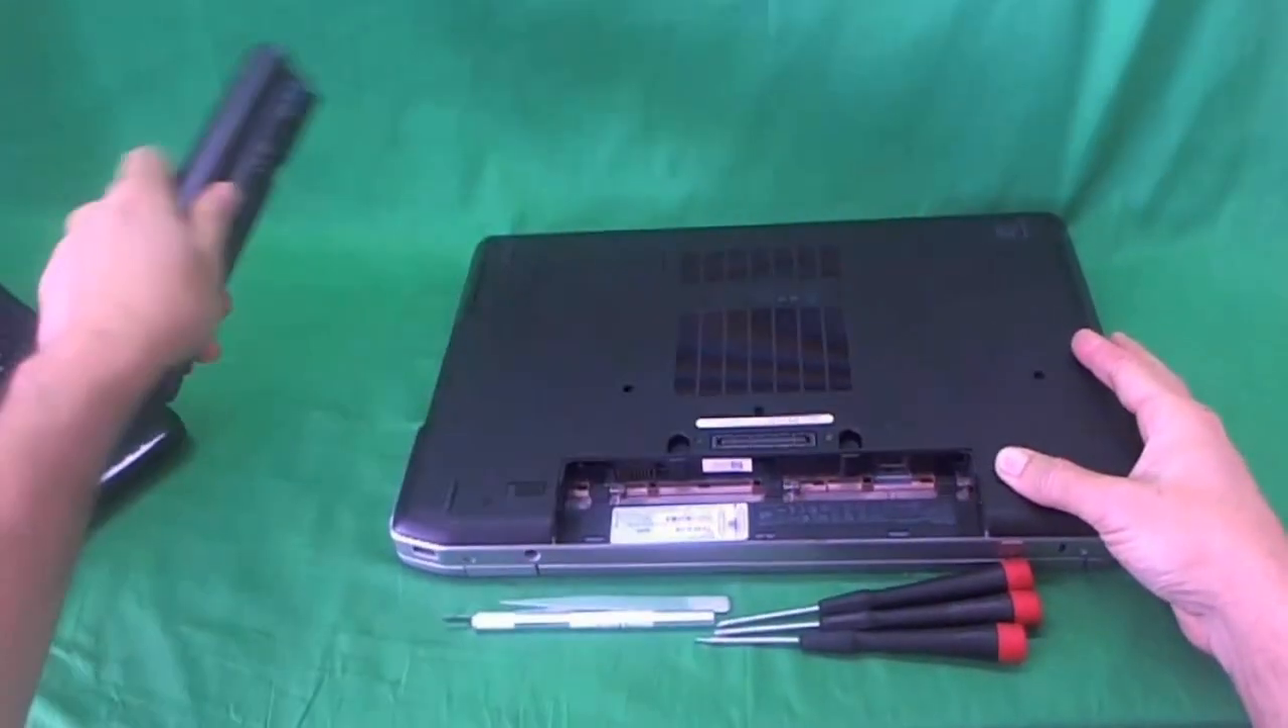Now that the battery is out, the laptop is safe to work with.